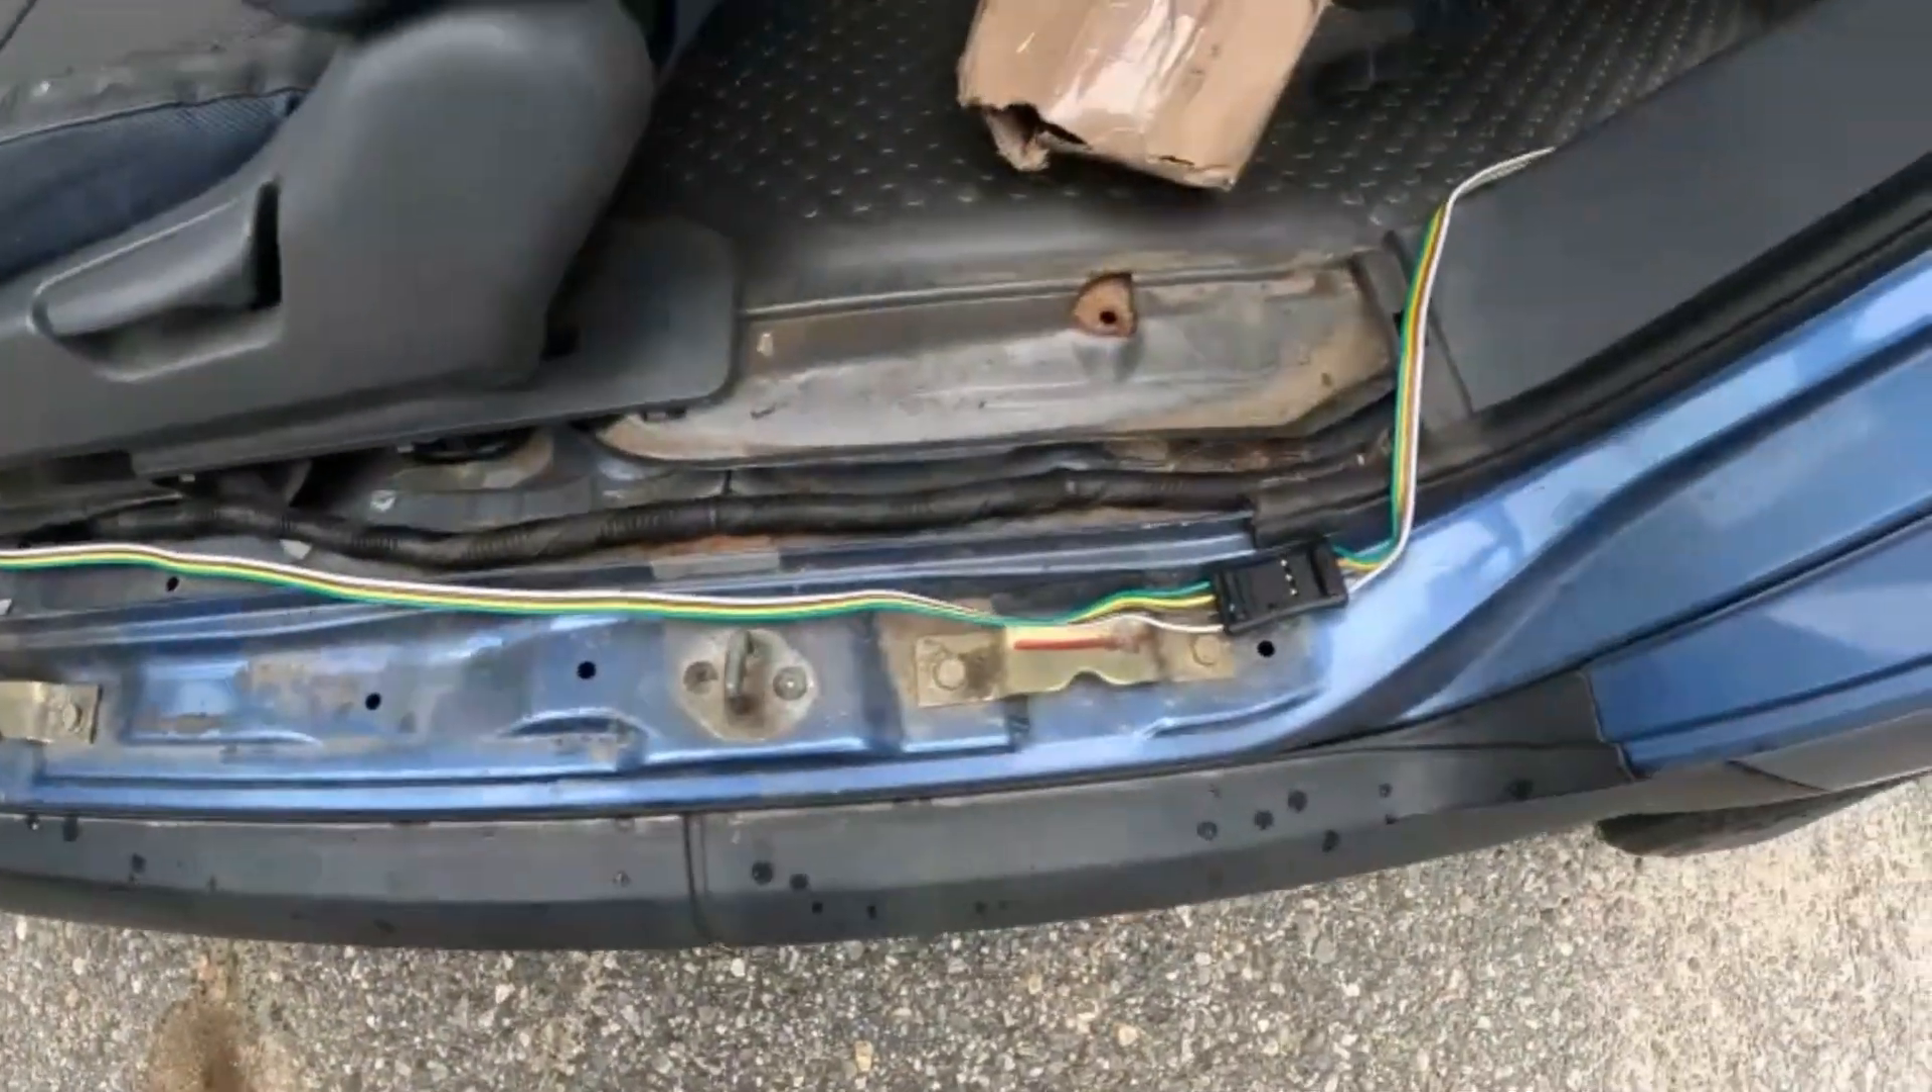So, we're just going to remove this, and there you can see our exposed trailer harness for the install.